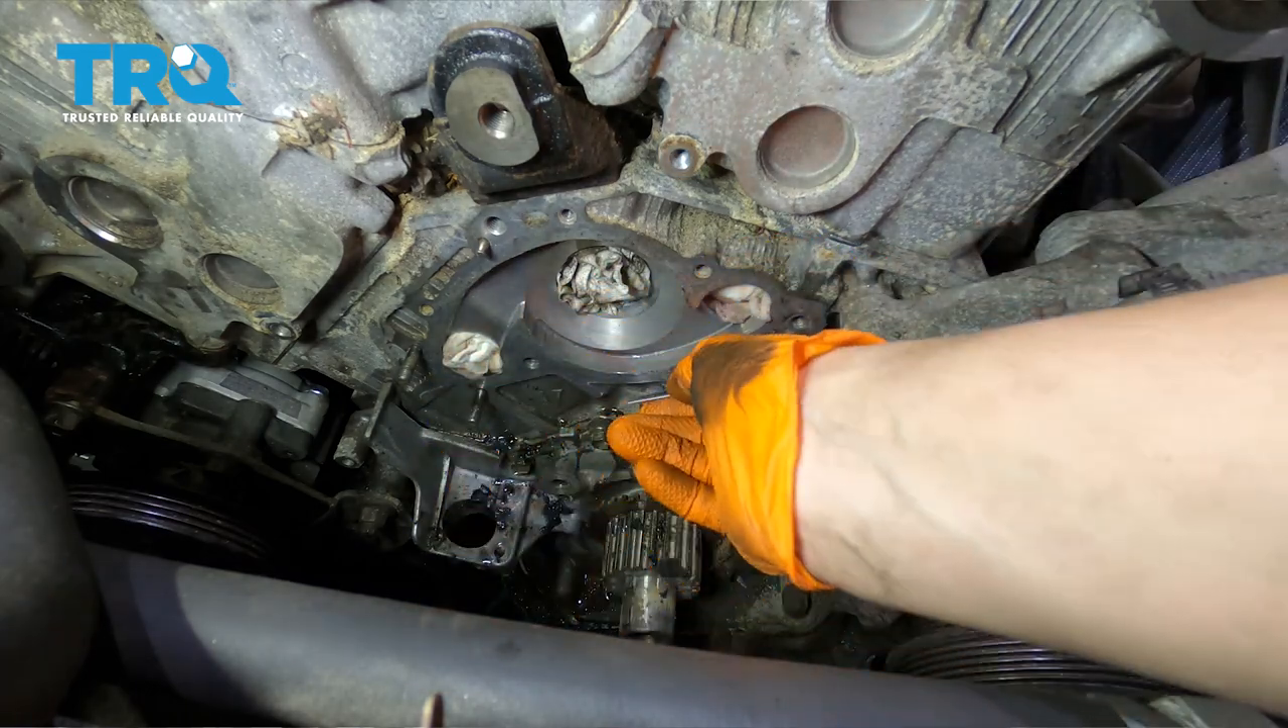At this point, I blocked off the three holes for the water pump inlets and outlets.